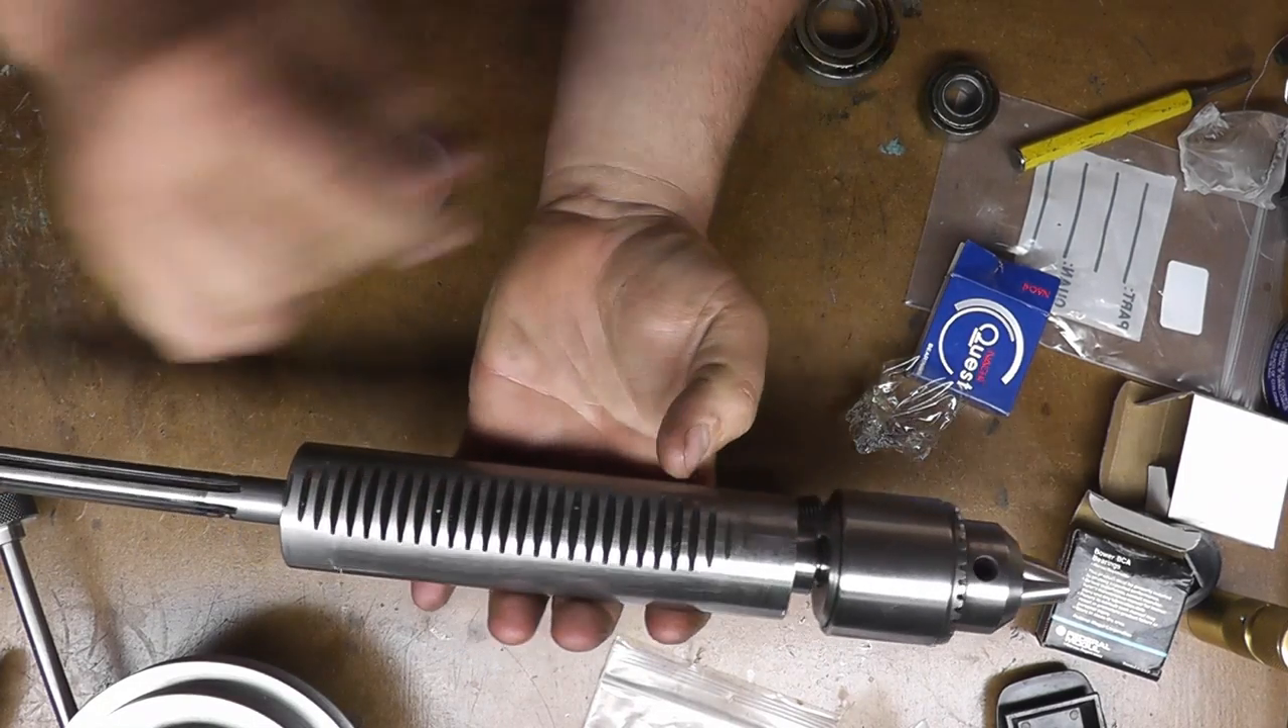You got the shaft pressed back in here.